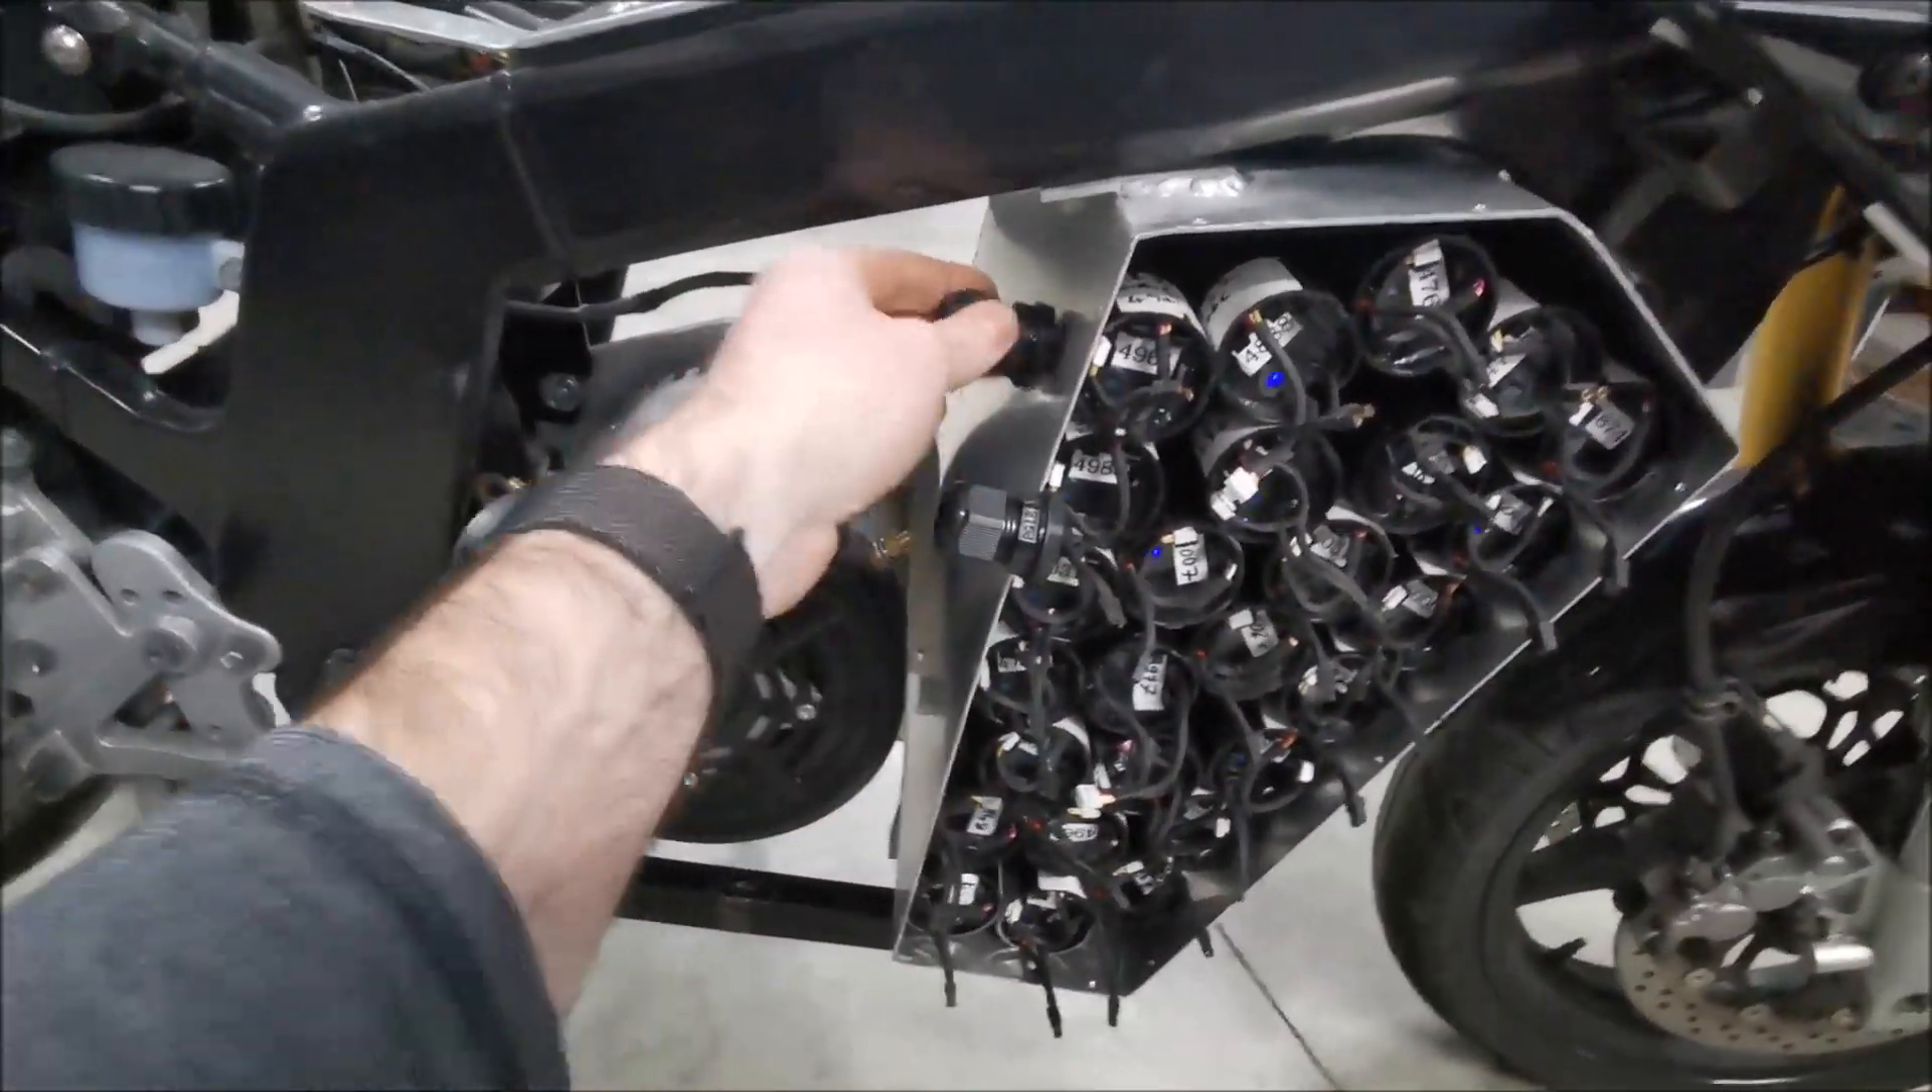I have the battery box now fully mounted in the frame and you can see i've got all the batteries fitted there.